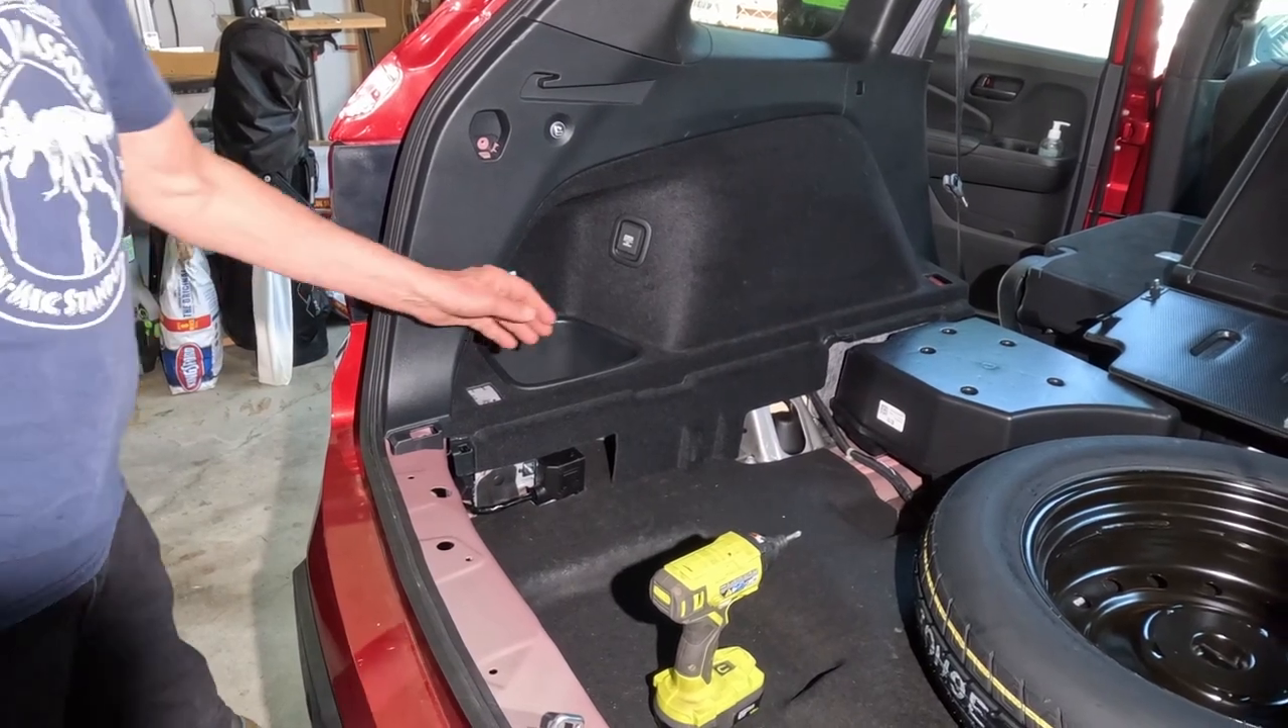Okay well we put the side panel back in here um just pretty much the opposite of the way it came out.